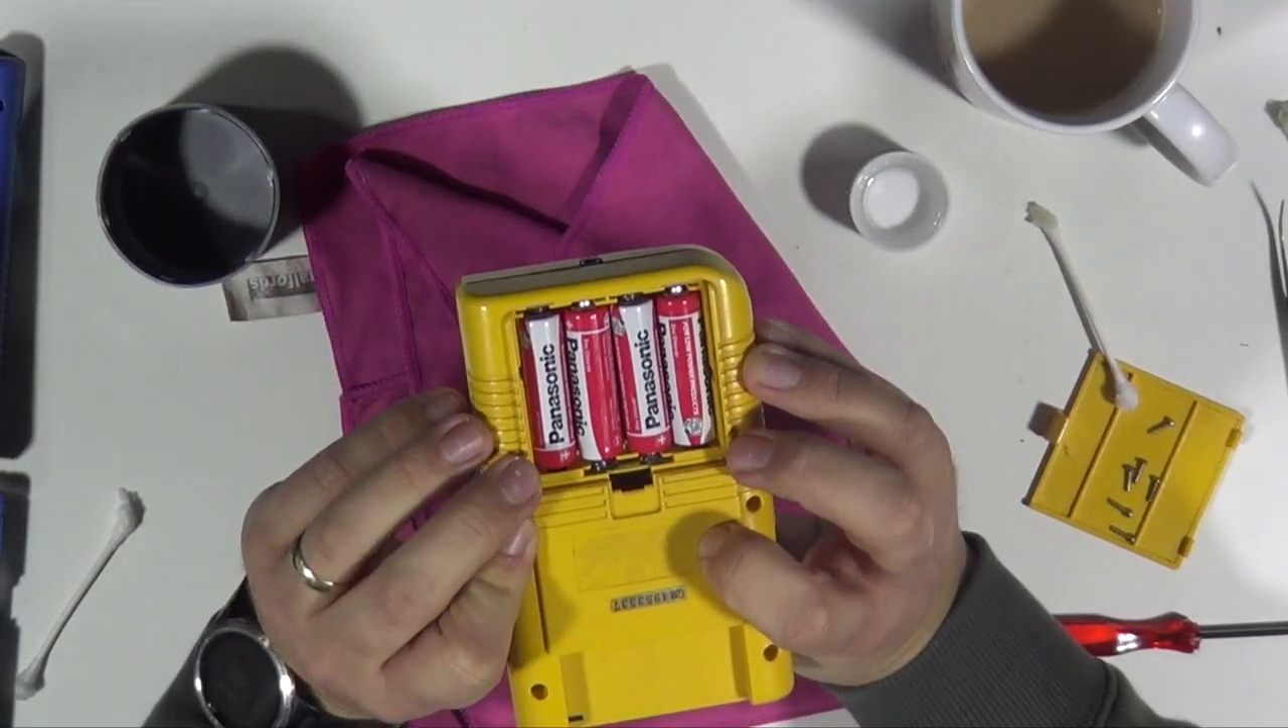I haven't put the screws back in. I've only put the batteries in quickly just to see if it powered up.